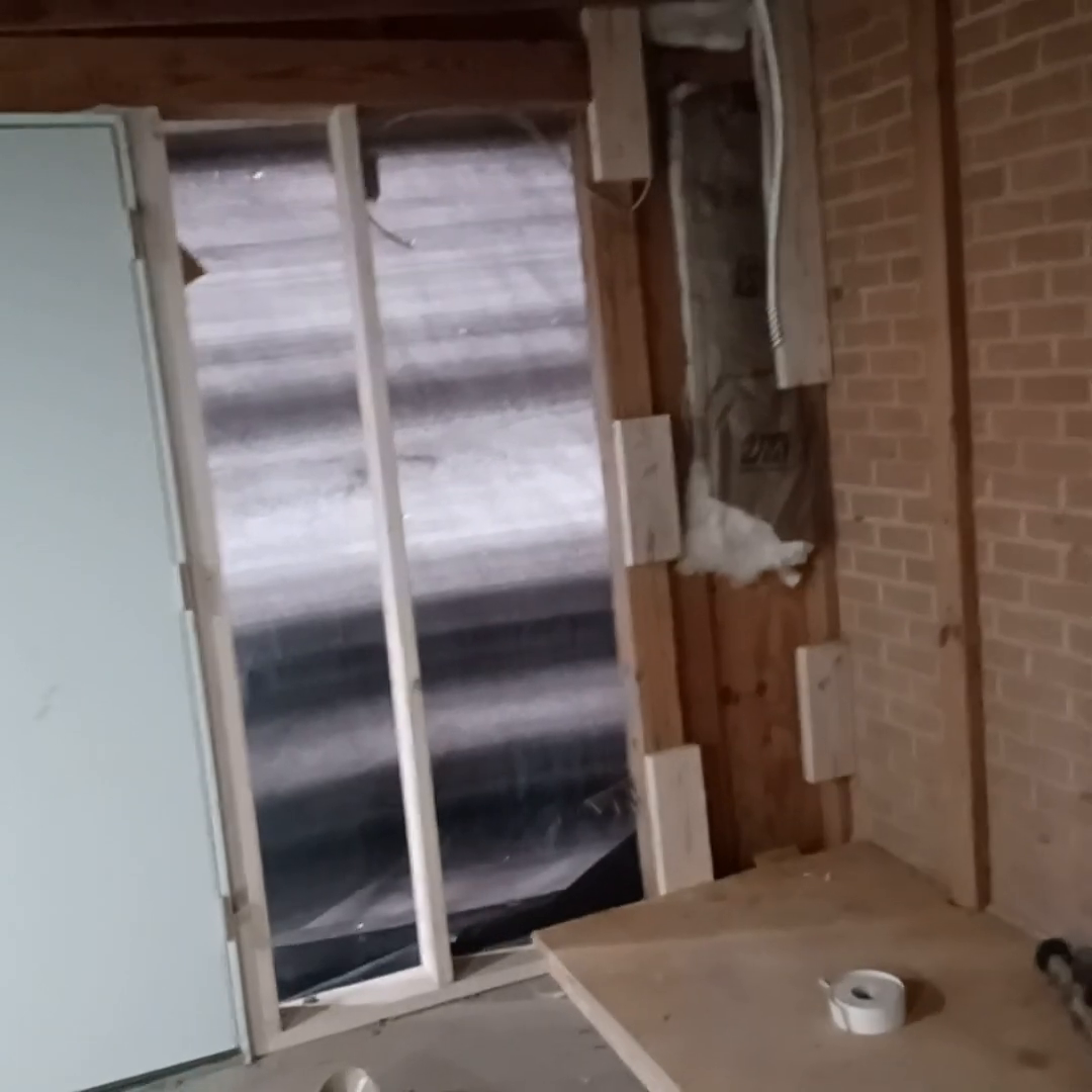We still need another full sheet of sheetrock over here, a half inch.